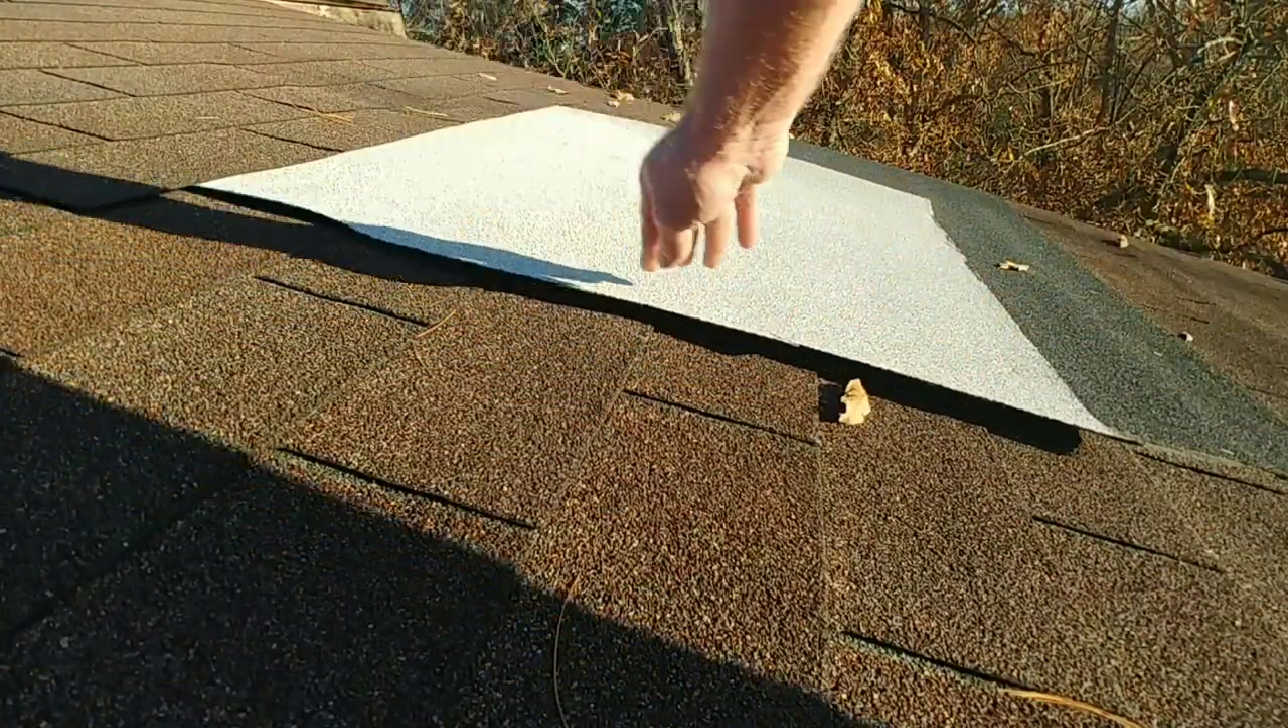This edge this edge is kind of sticking up a little off of the roof.